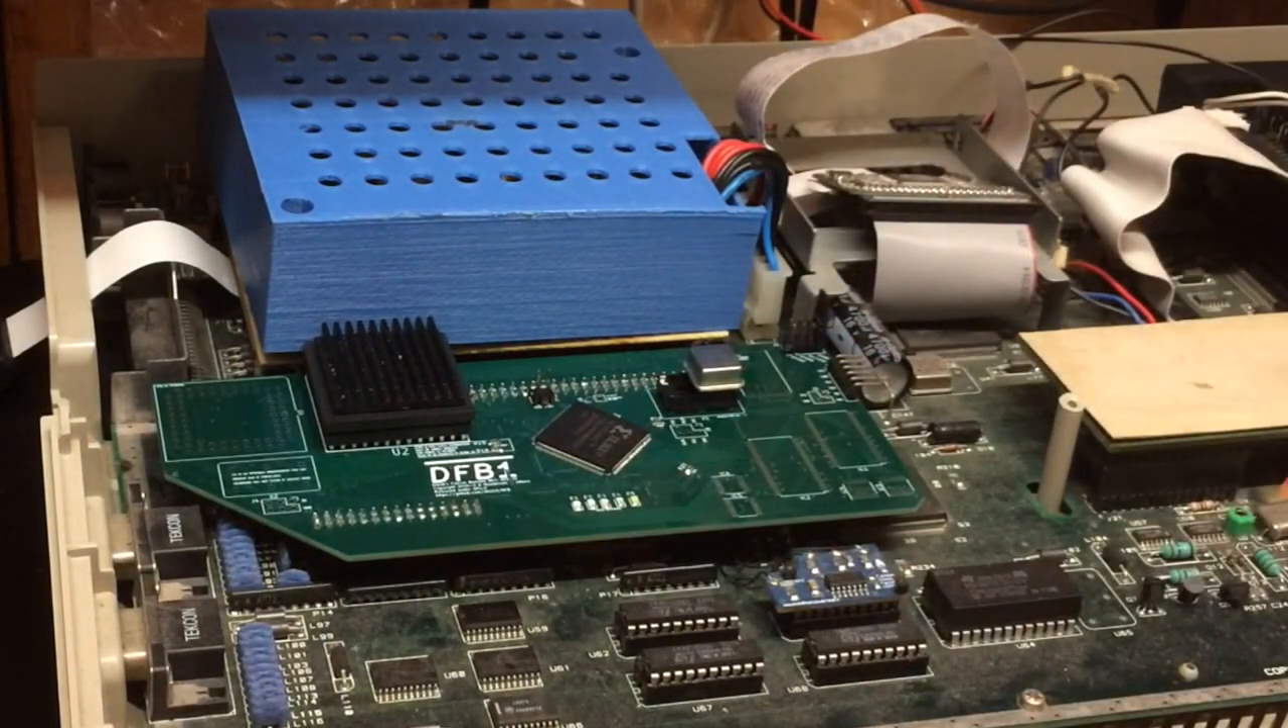Just put a protective plastic cover over the power supply. And here is the card that we've just built.